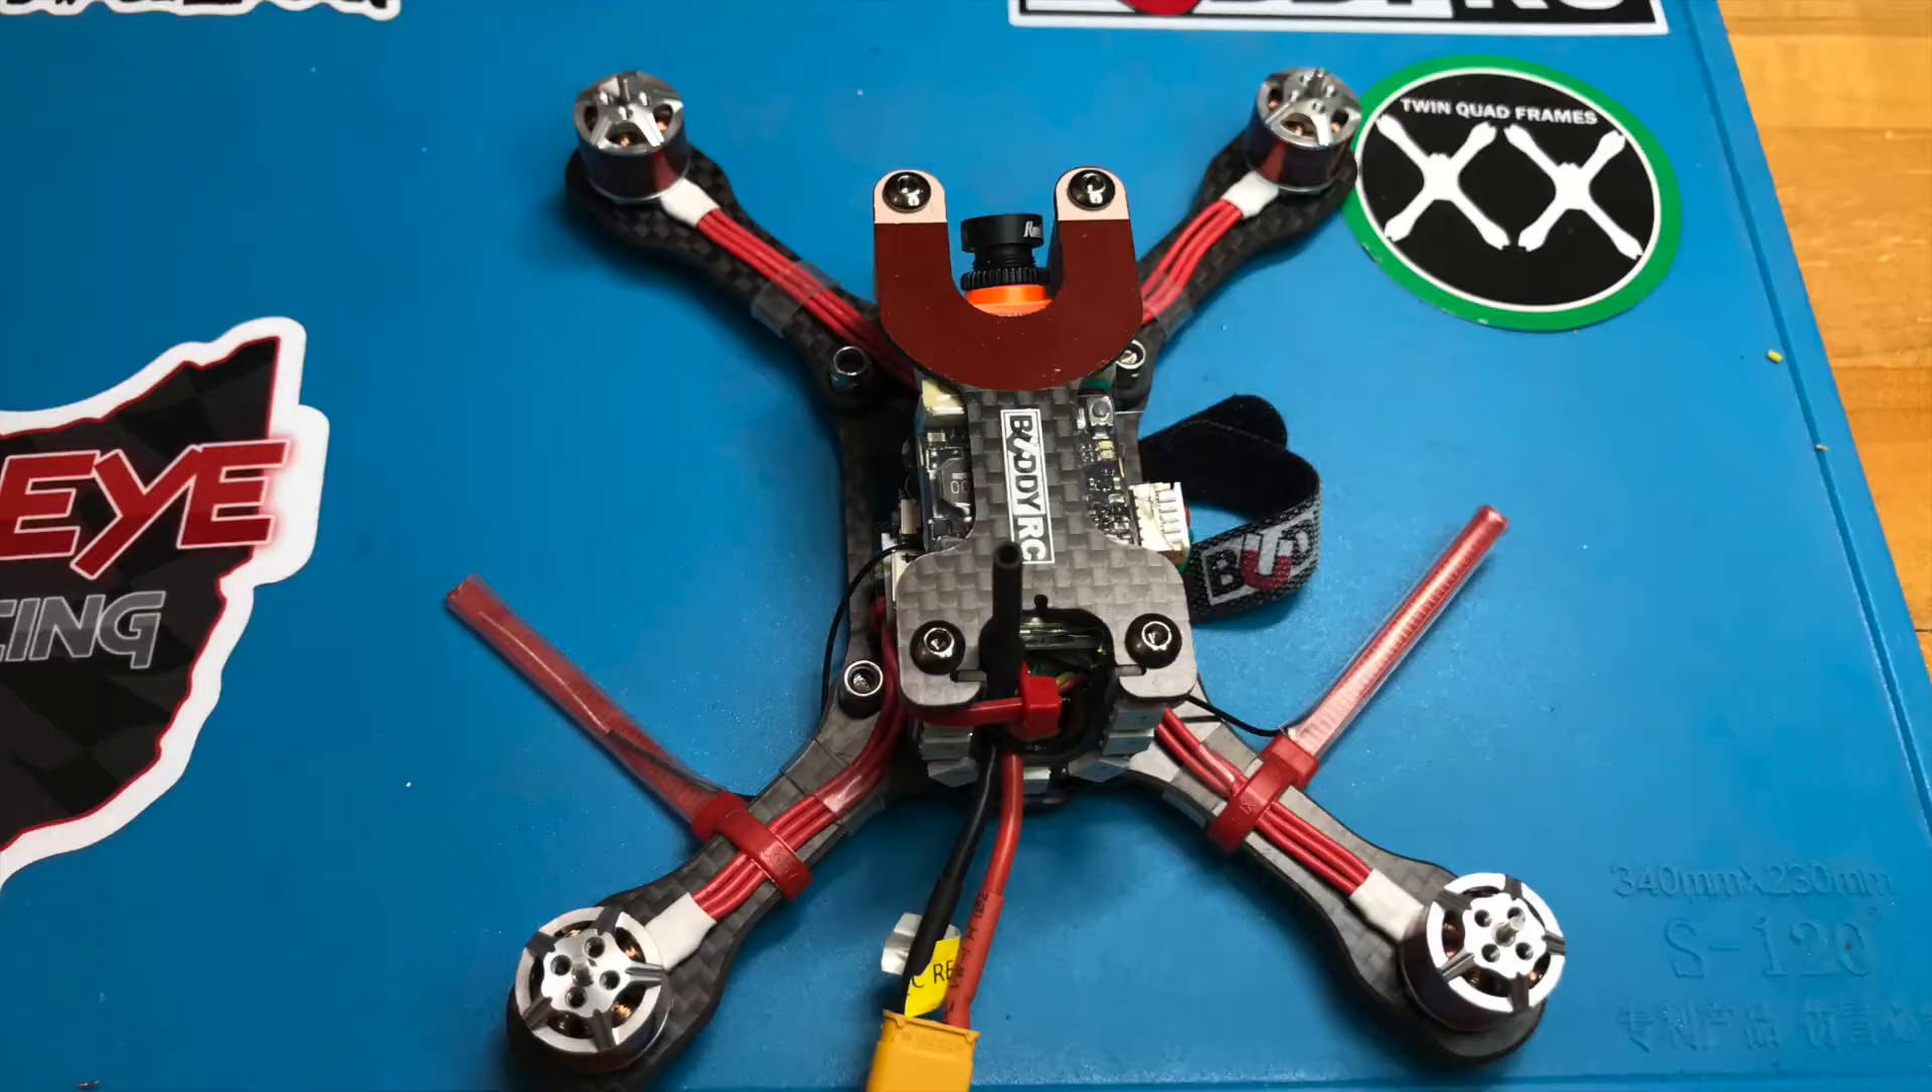So here it is with the zip ties in place.